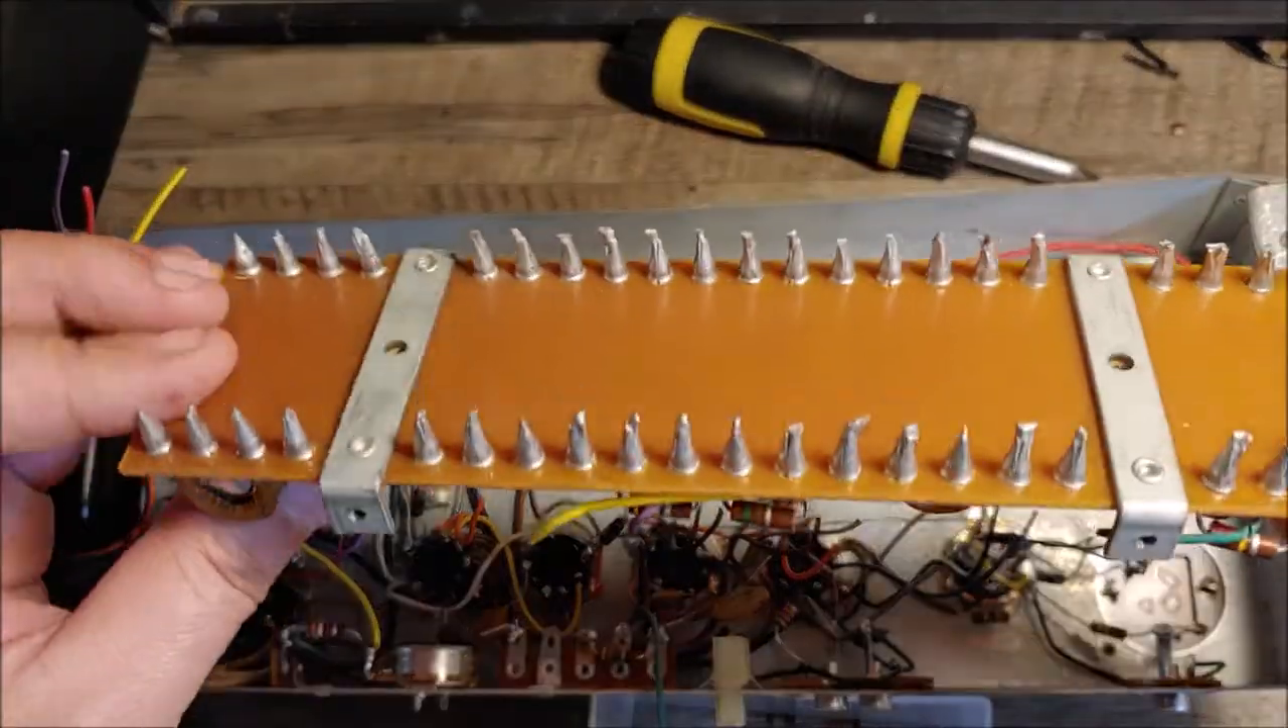Alright I got the board out of there.